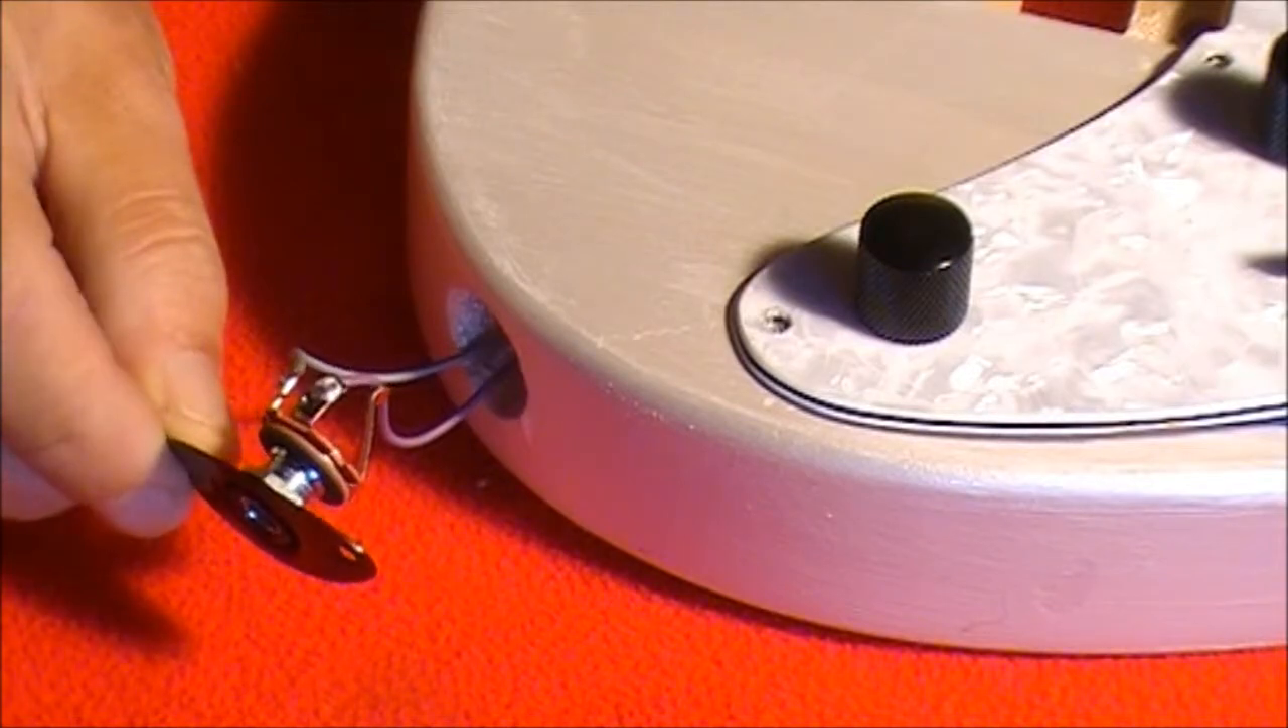That's our hot wire and our earth wire wired up to the output jack.